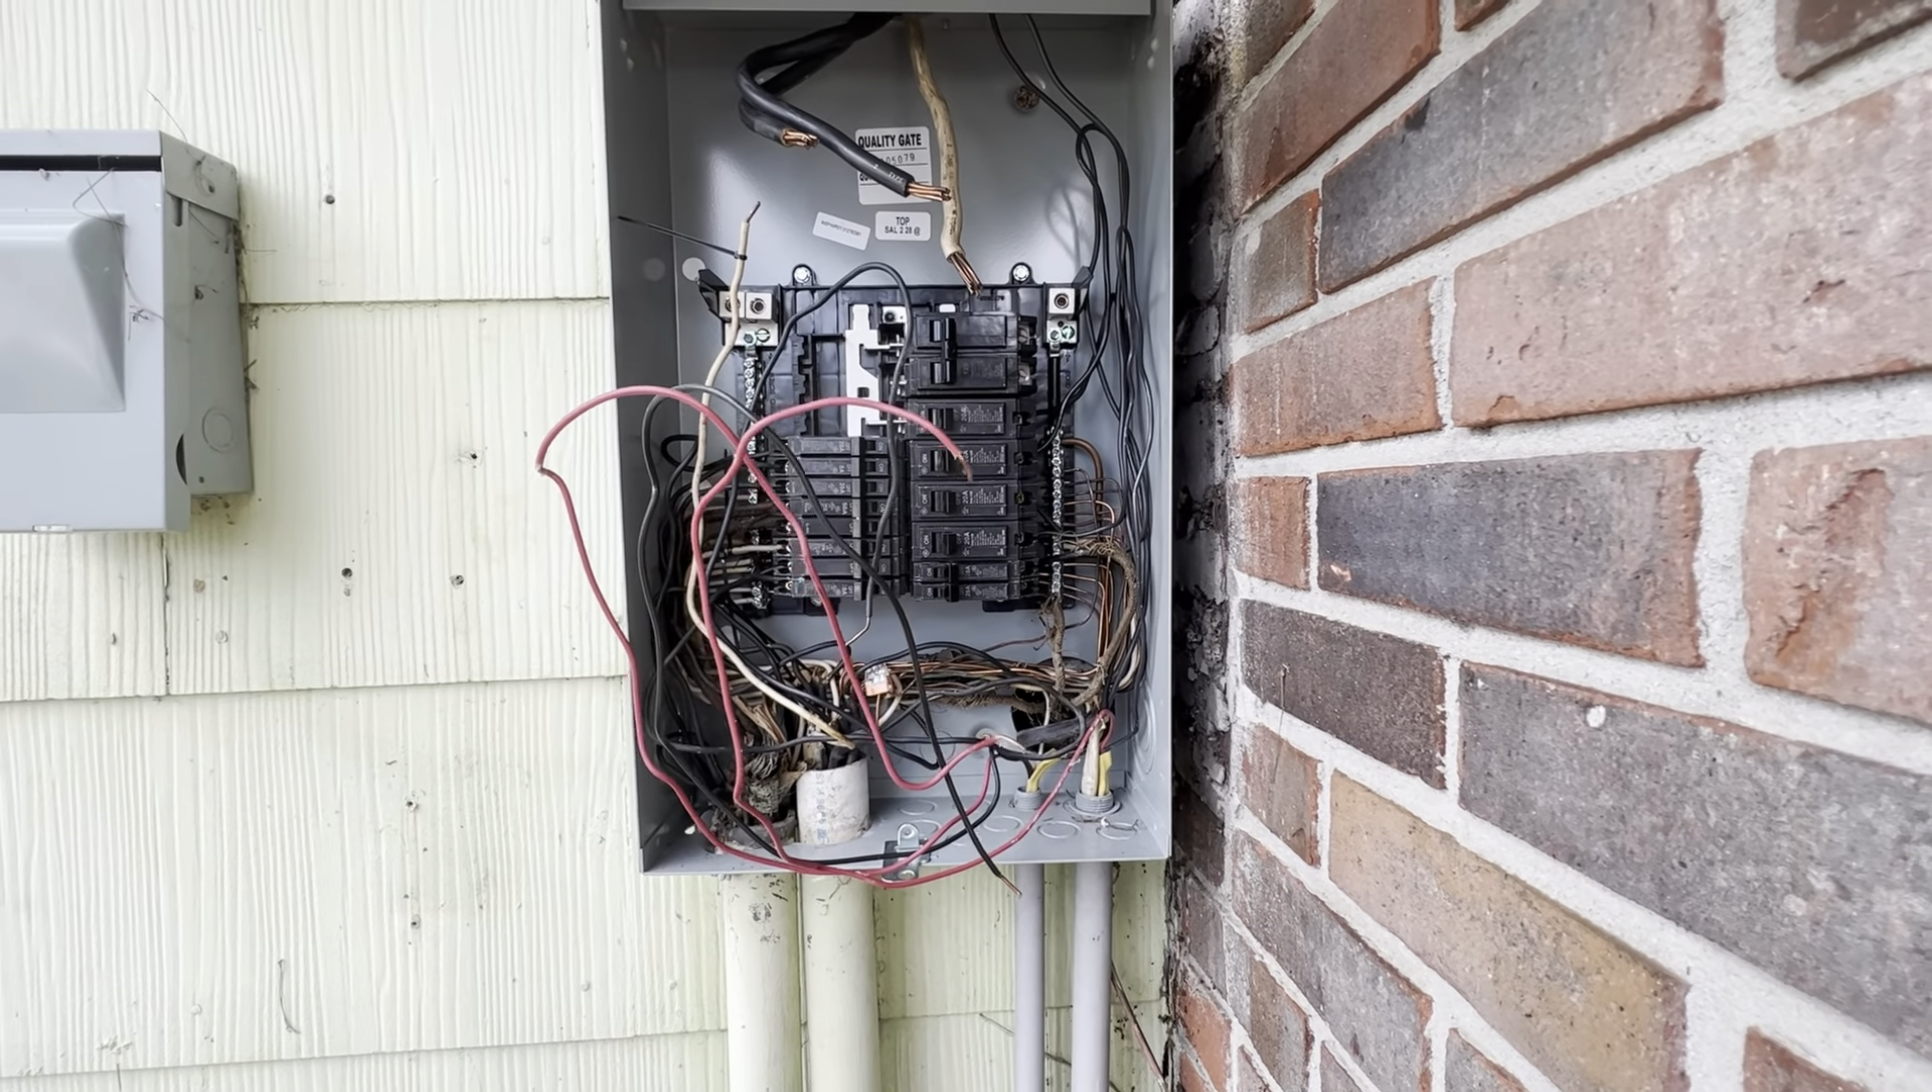I've got some of the breakers started but i'm going to need to come back tomorrow to finish this job up.